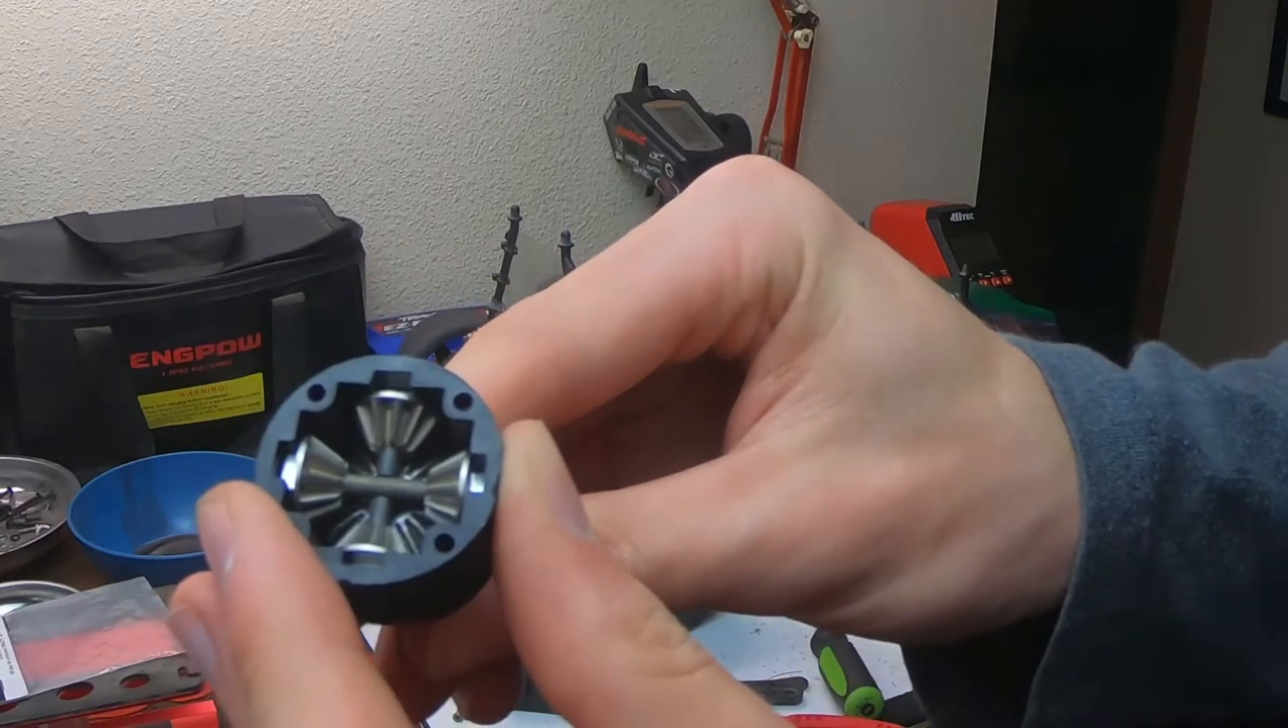I got the spider gears in so now there's two little notches in the shafts and as you can see there are now four spider gears.